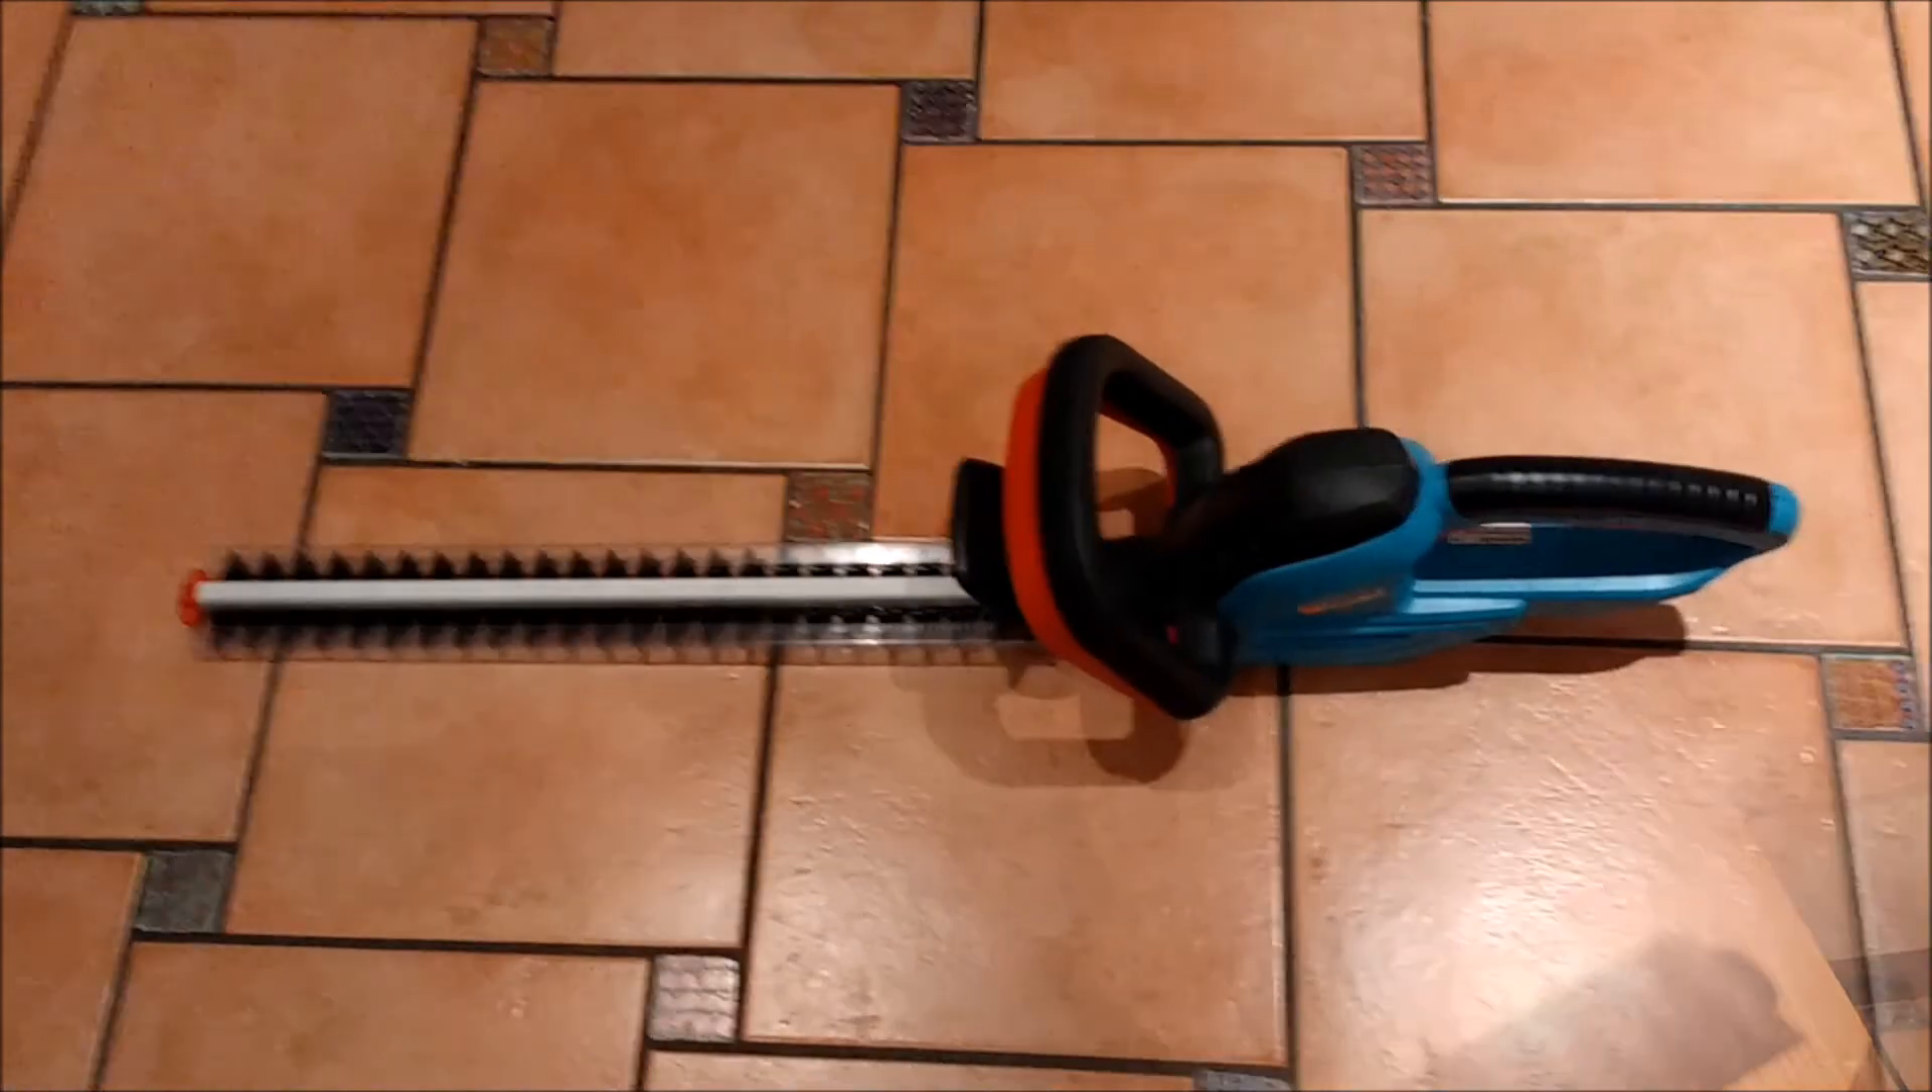Ich bin wieder zurück und habe den Griff hier montiert.